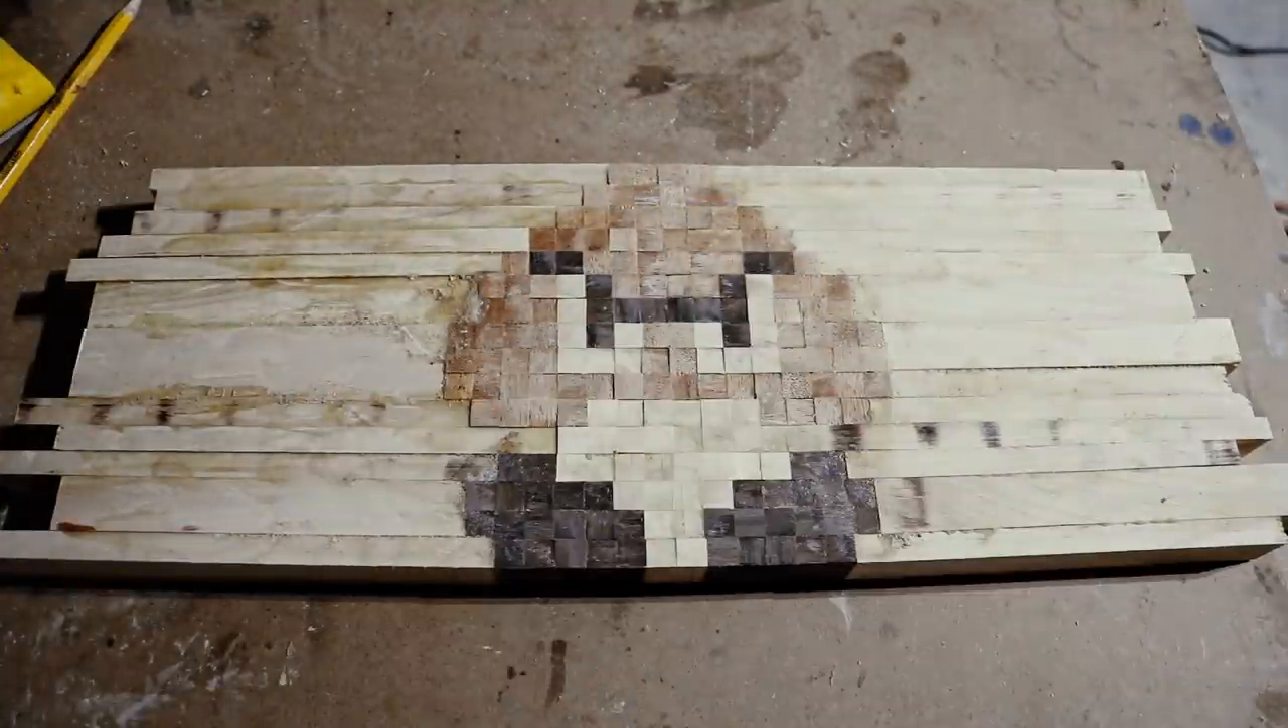Anyway, several hours later, I've got a fully embedded Goomba.